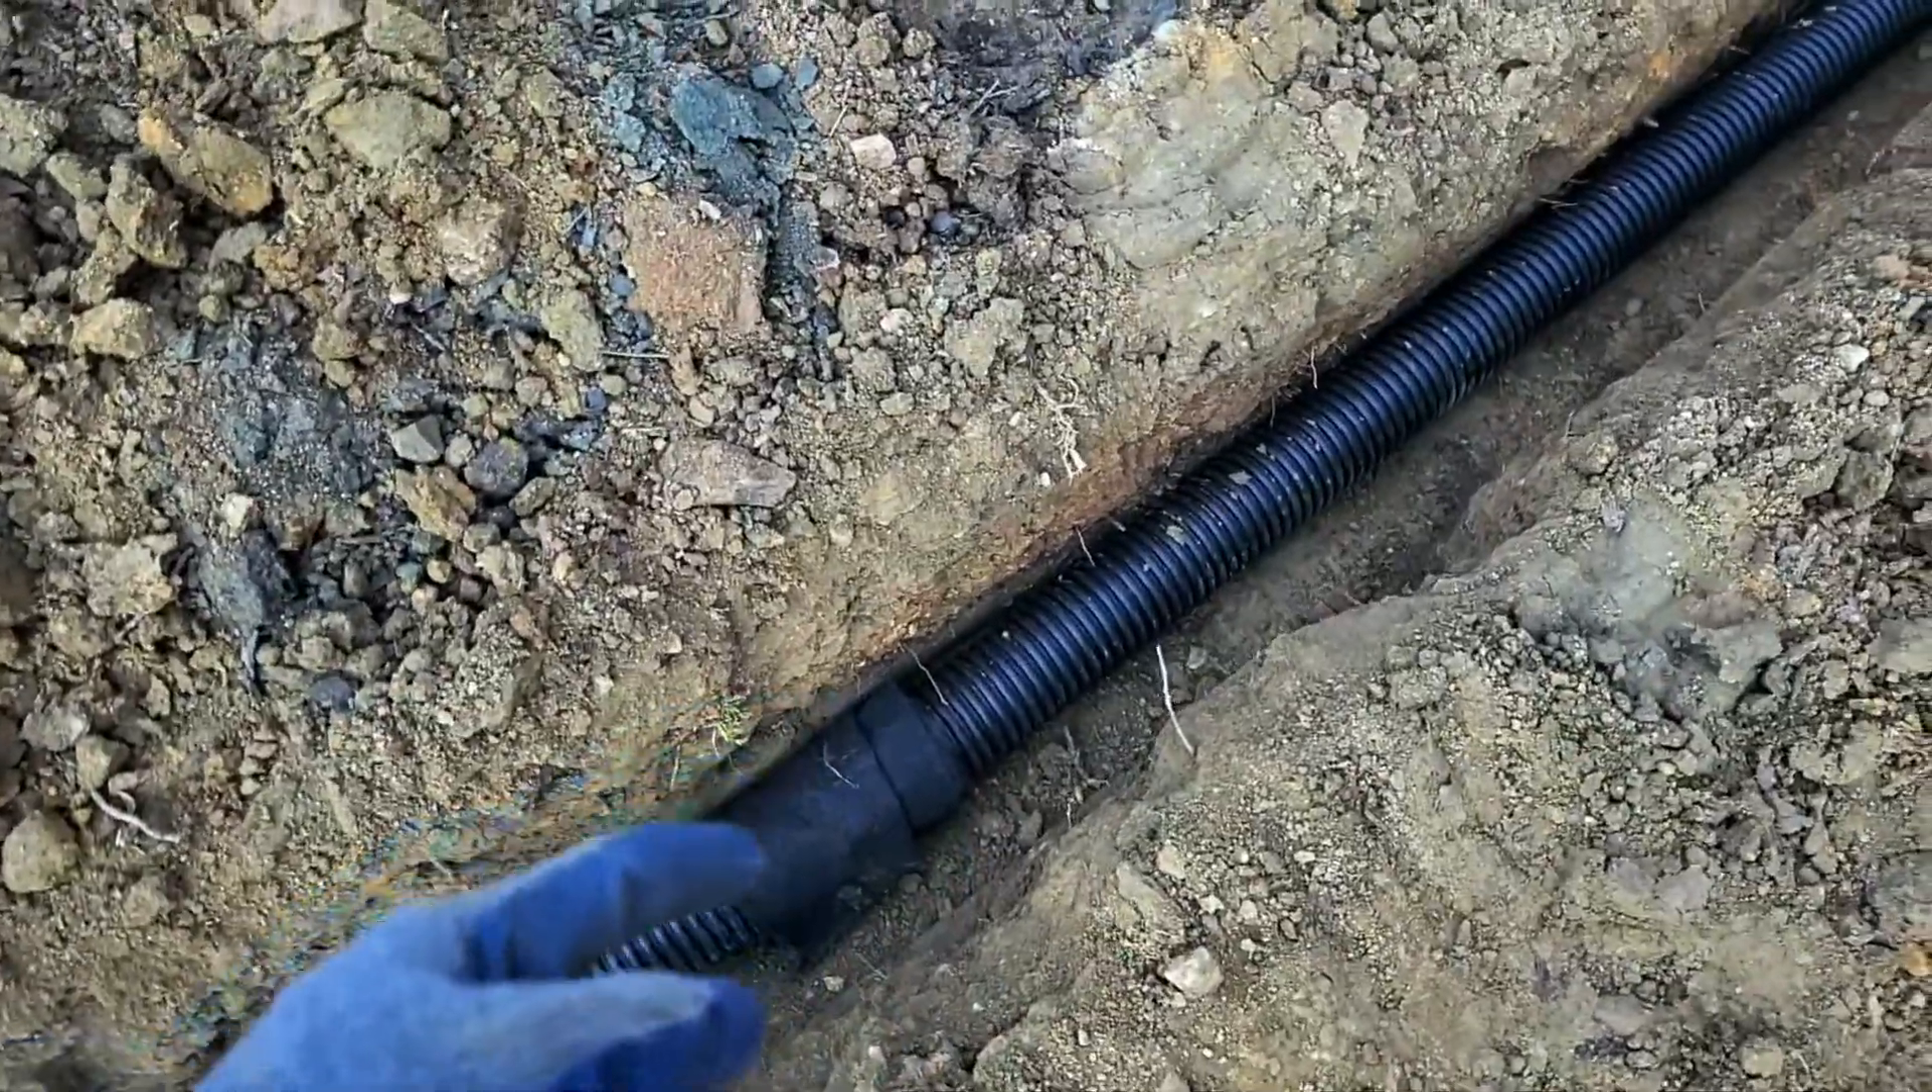We have our pipe in, double wall corrugated.